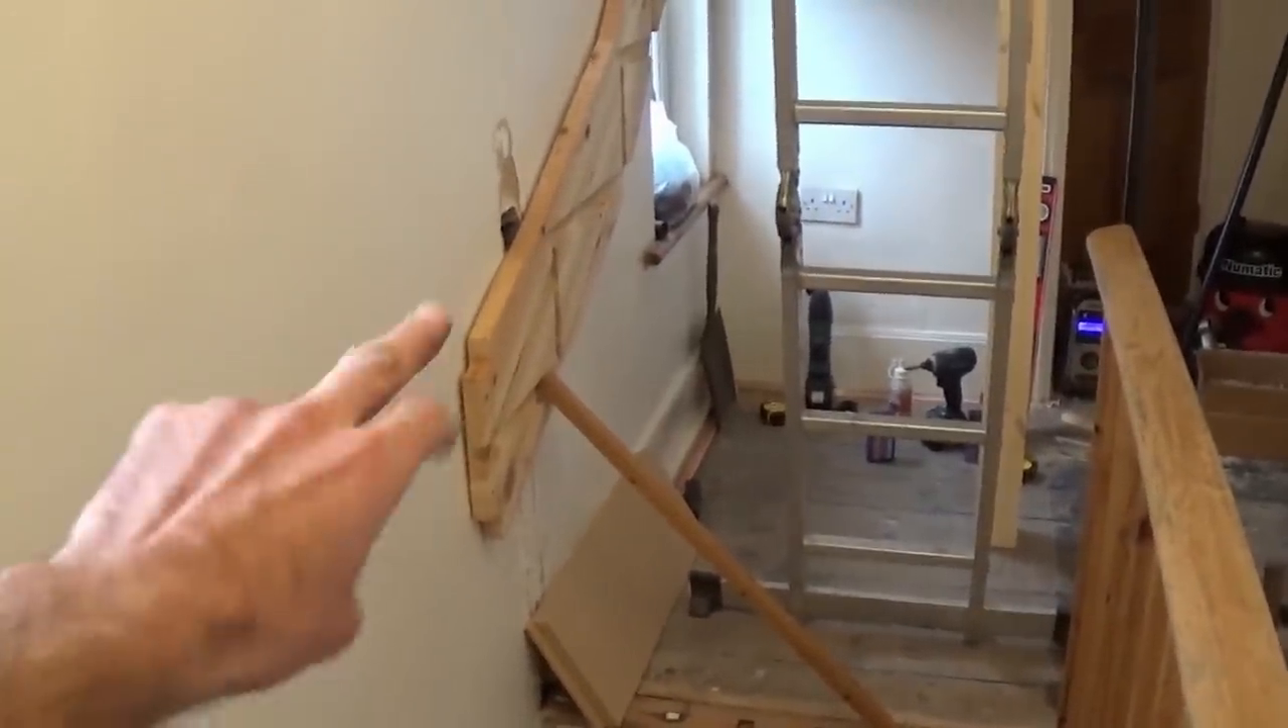So over on this wall we've got the stringer held up roughly at the bottom with that post.